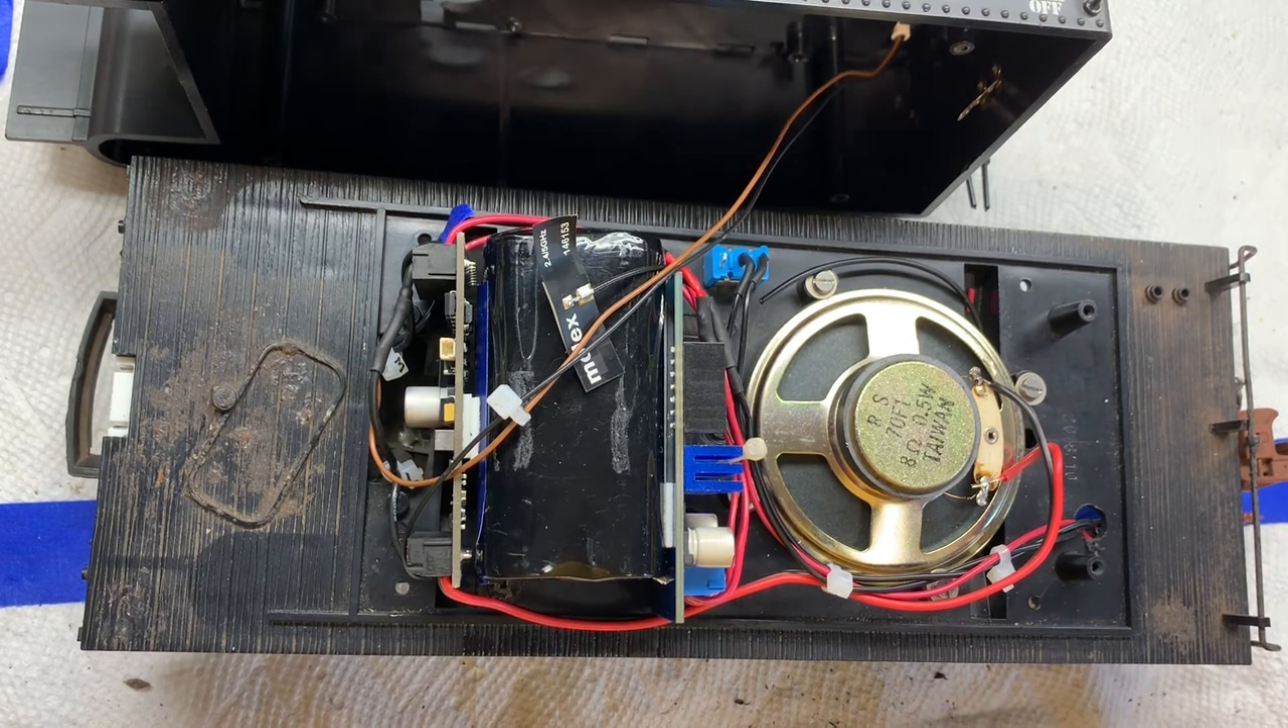All we have to do is put the tender shell back on go out and set it on the track and see if anything works.